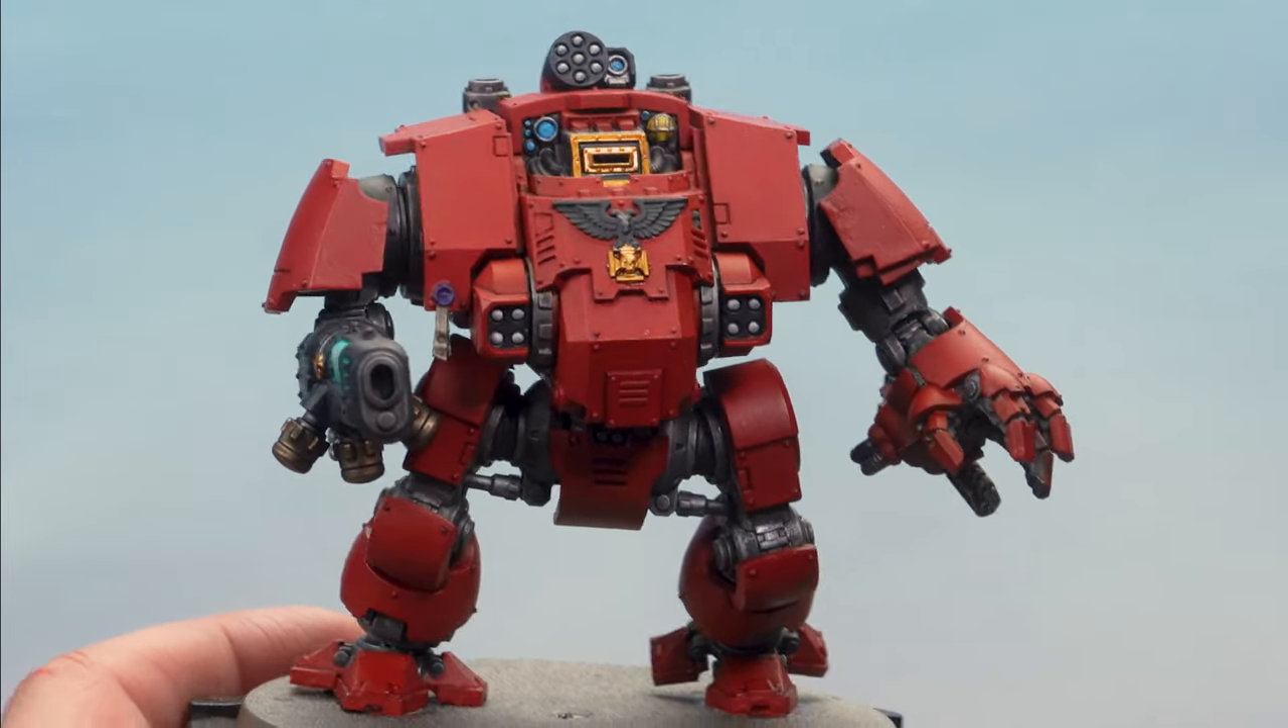There we go with that detail complete and the arms attached our Dreadnought is battle ready.